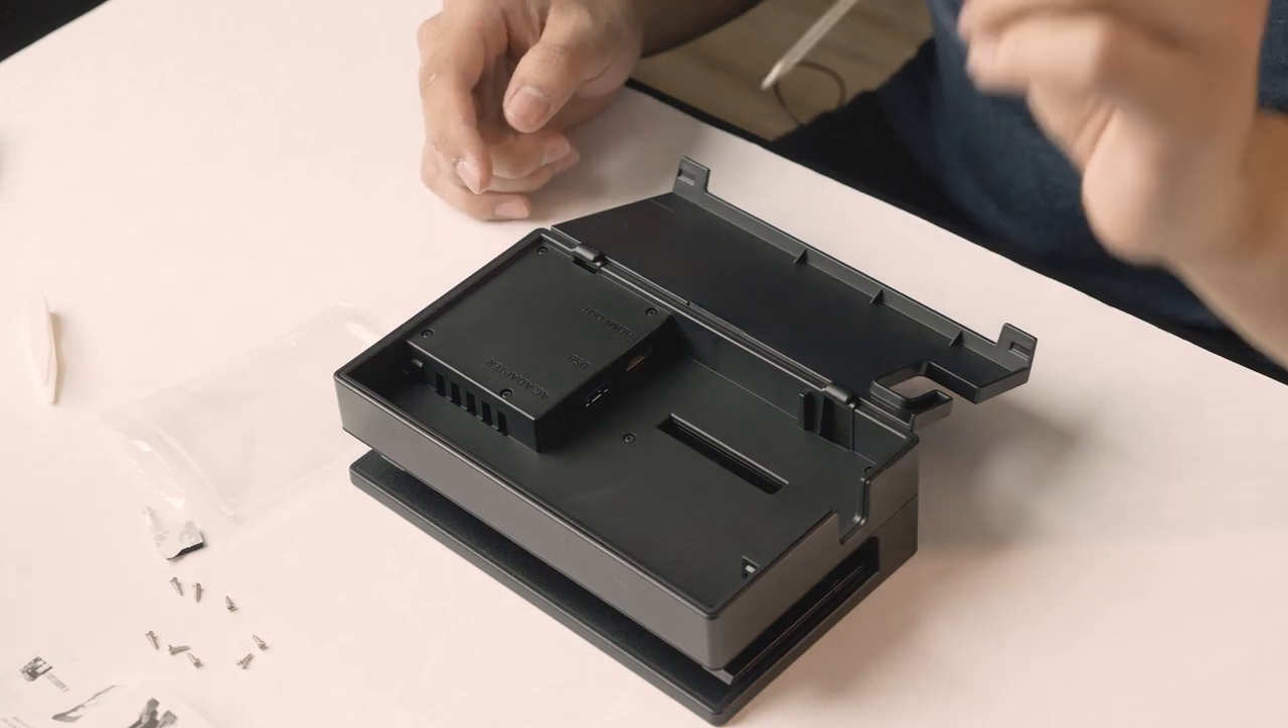This is the dock opened up.